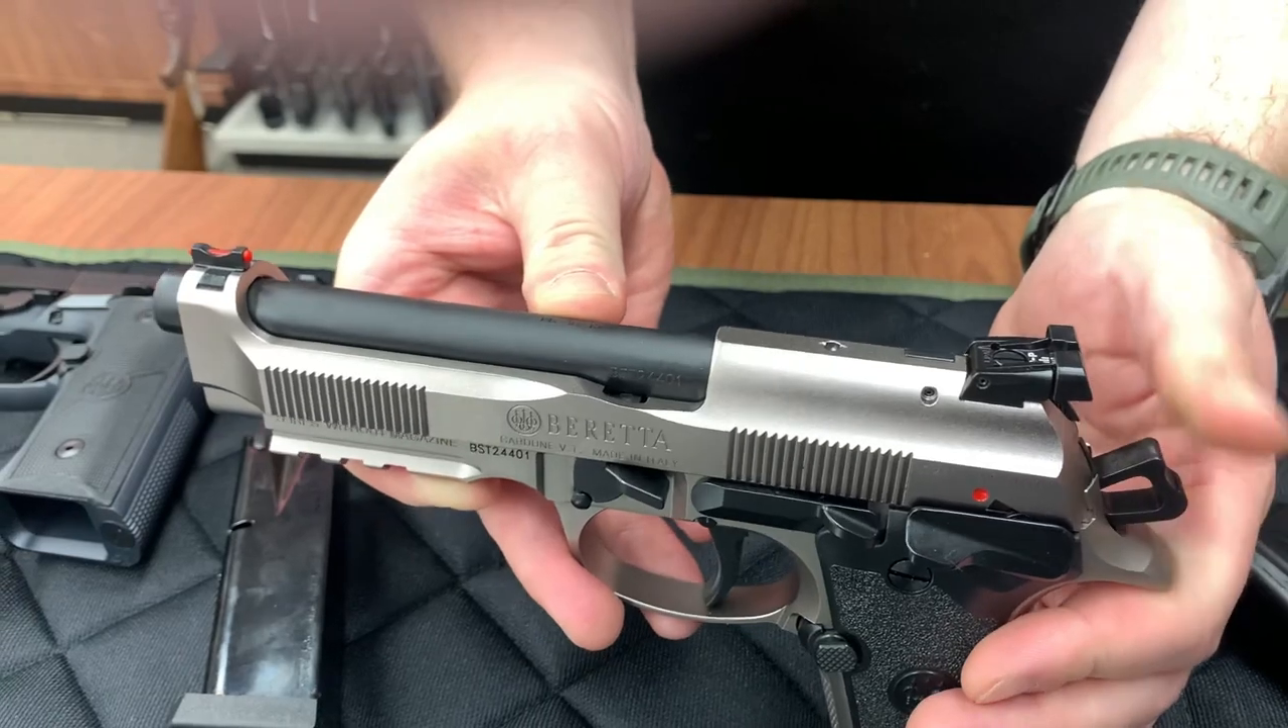But if you notice, the rear sight hangs off a little bit.